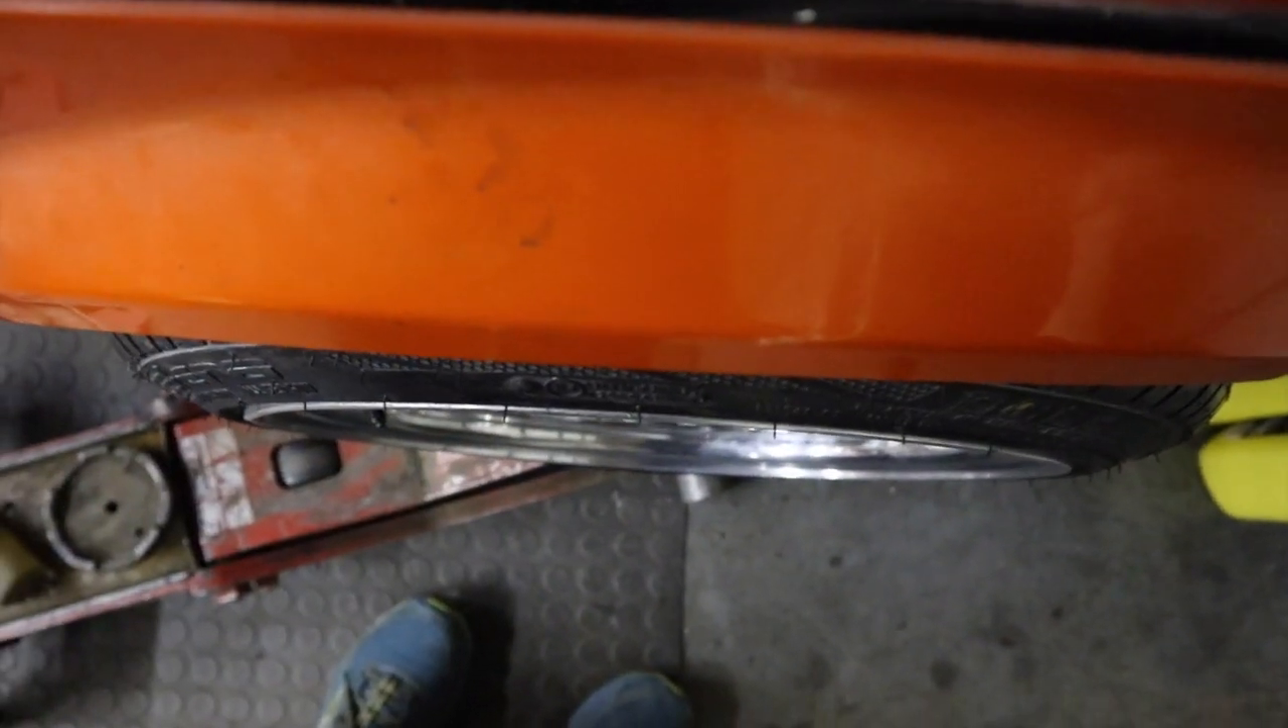So looking straight down on it, you can see the tire still comes just outside of the fender lip here.